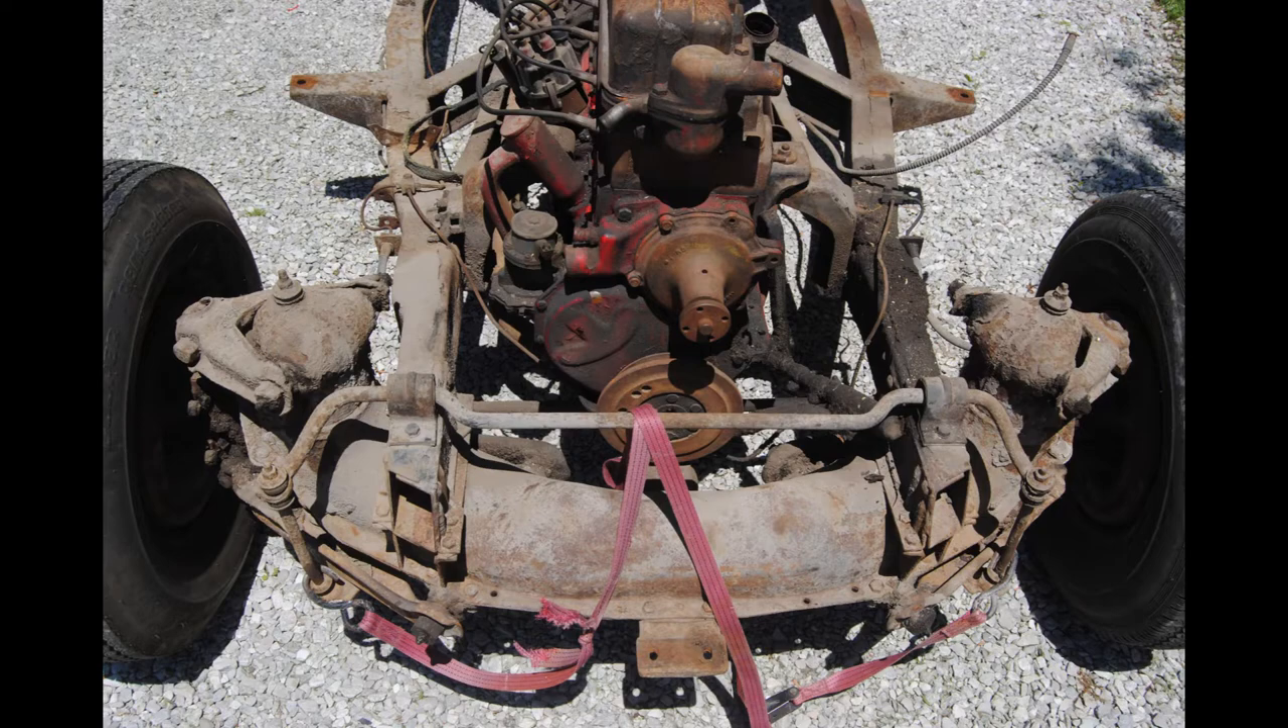Uh, this was the frame the day that I pulled the body off.